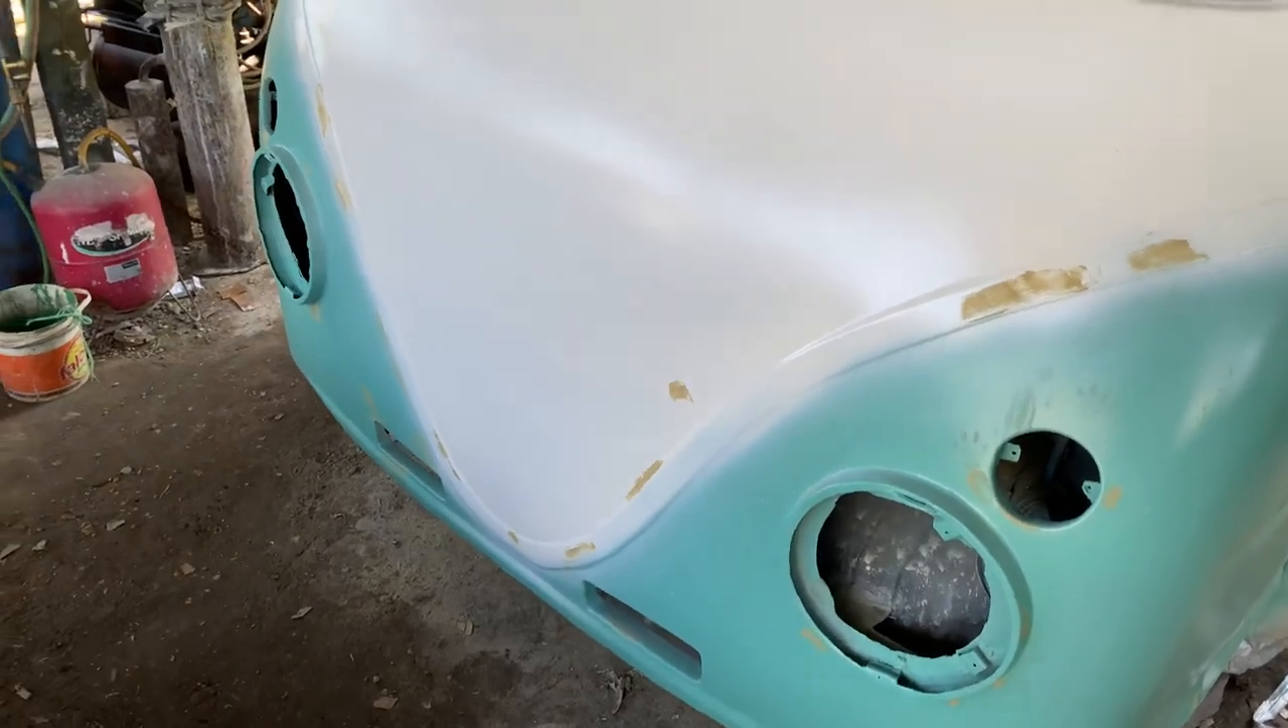Bumper juga belum dipasang Lampu belum dipasang.